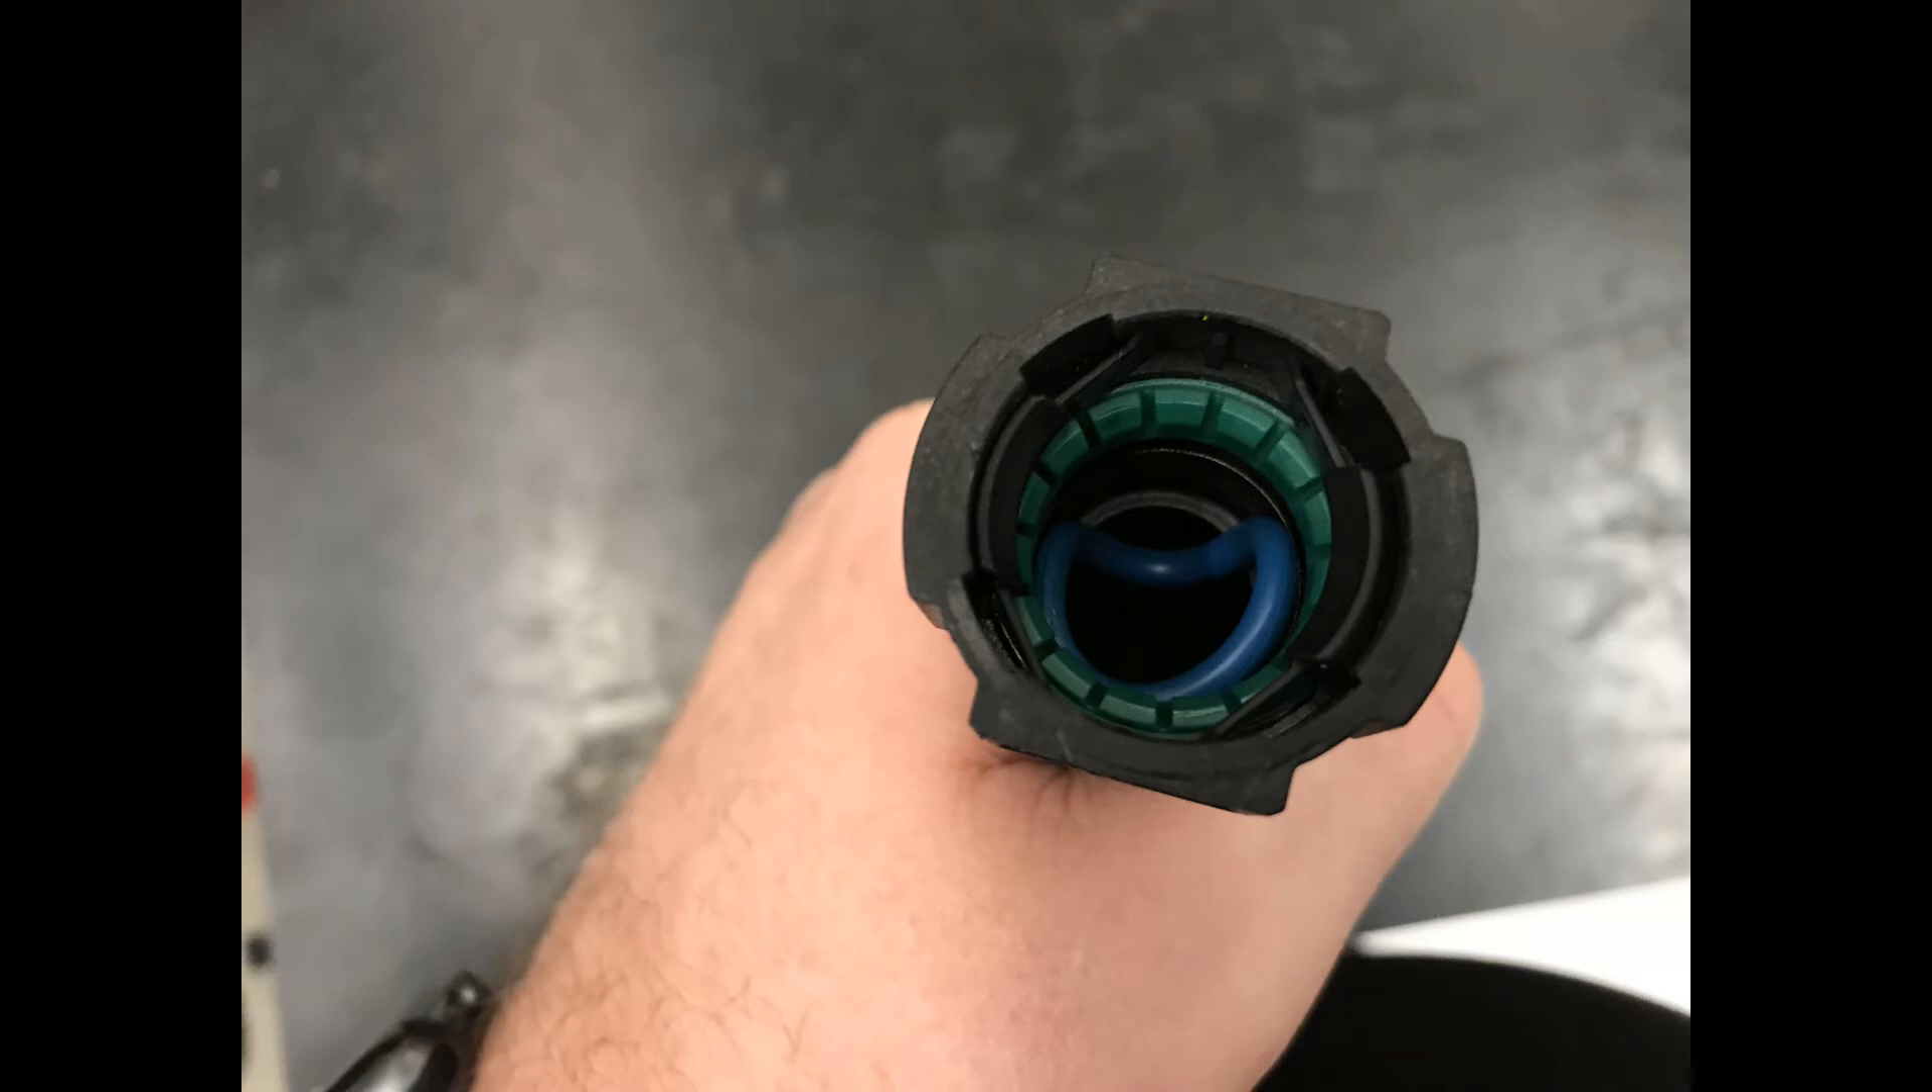The vent line where we plugged it into the canister had an O -ring that was rolled over into the tube itself.